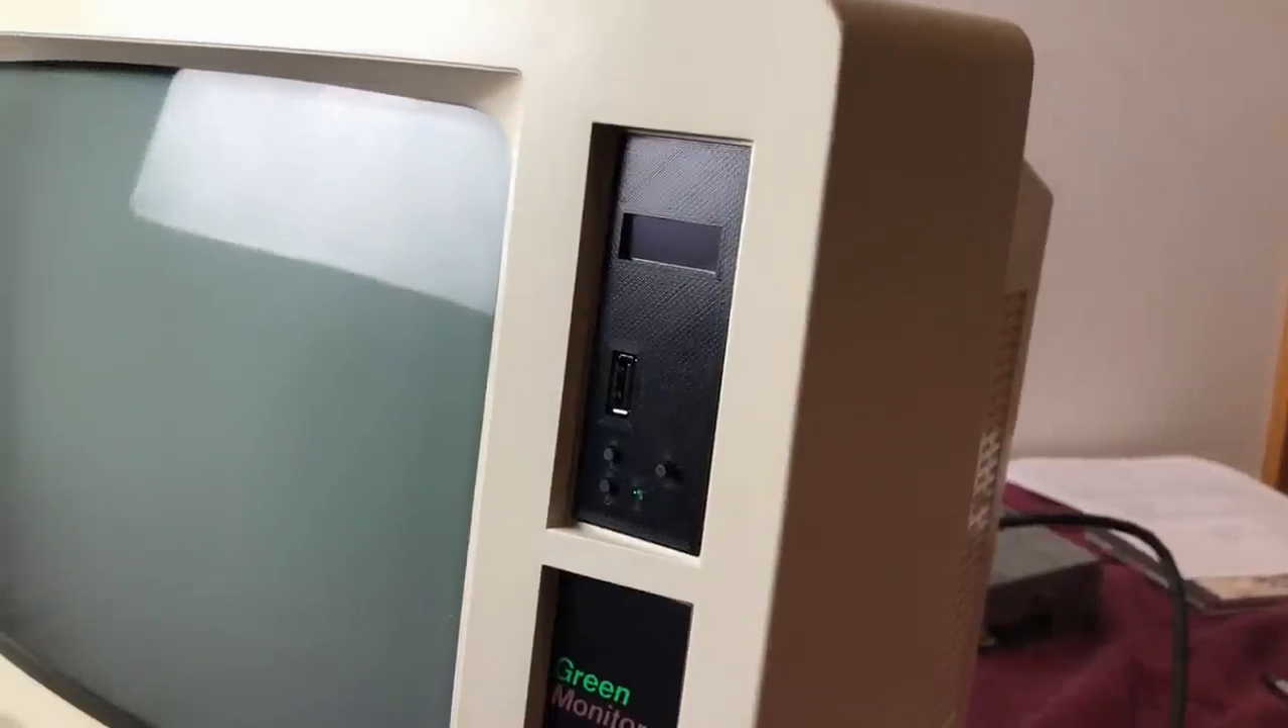Put the back on and show you what the front looks like. The GoTek is installed. Looks awesome. Sorry for the reflection.